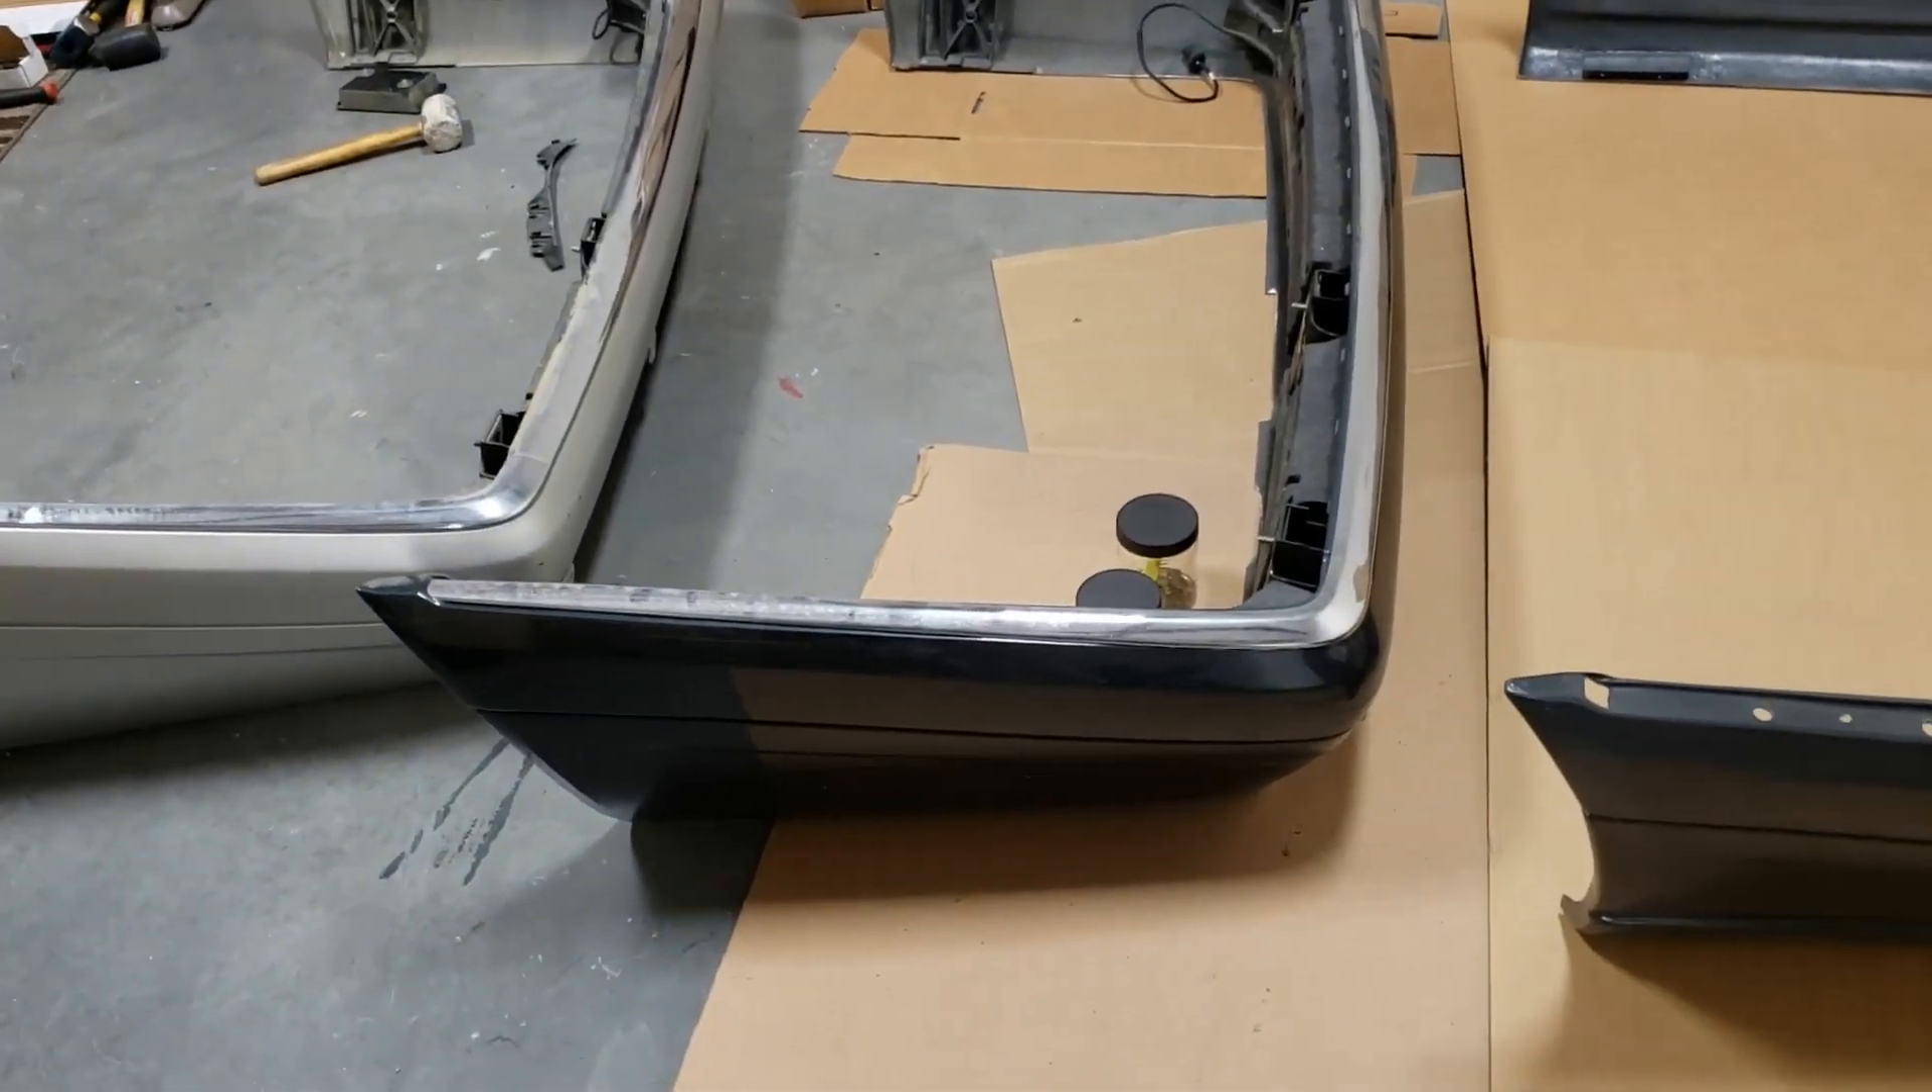In the middle here is my stock bumper which I removed from my vehicle.